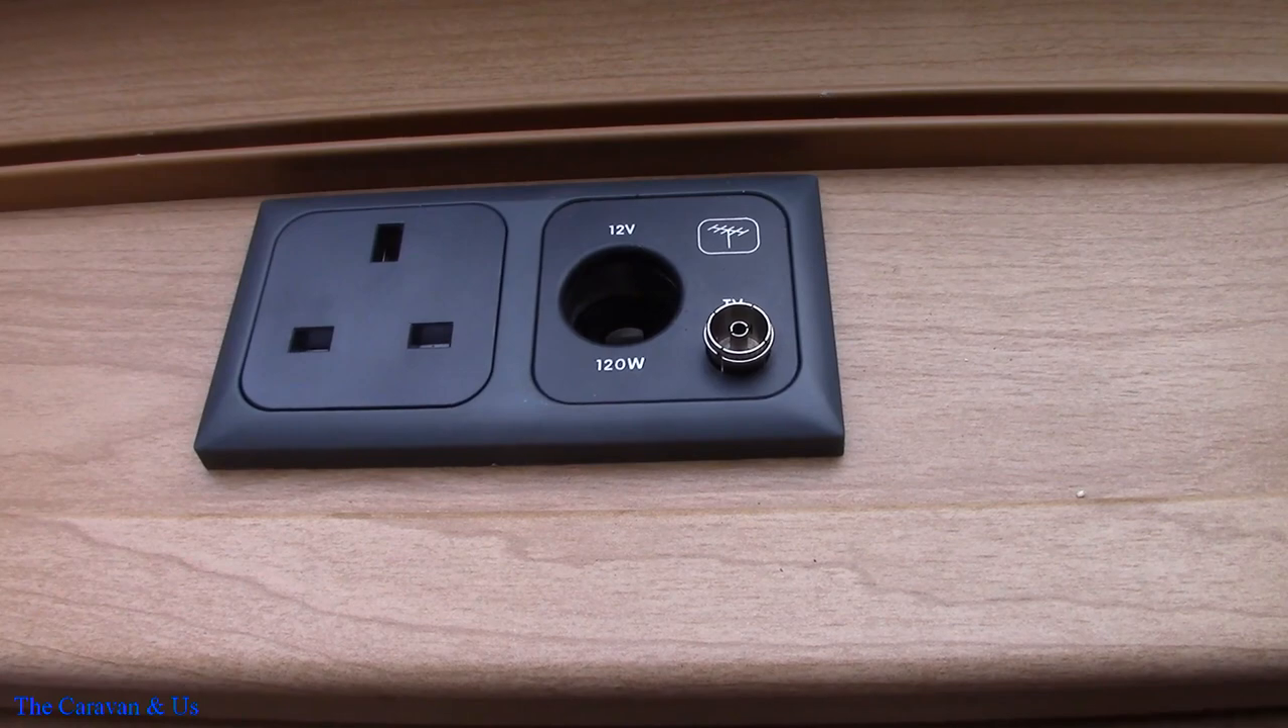That's the cover in place.